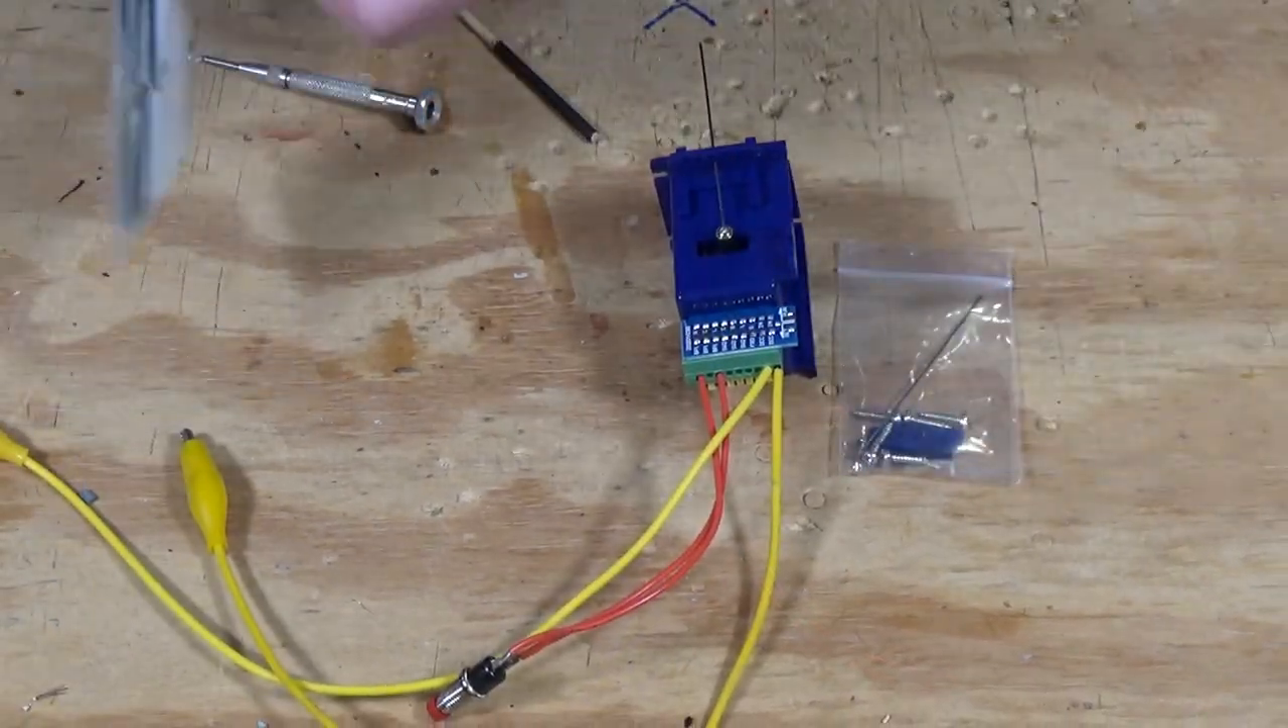So now I have the device set up with power leads coming into it.